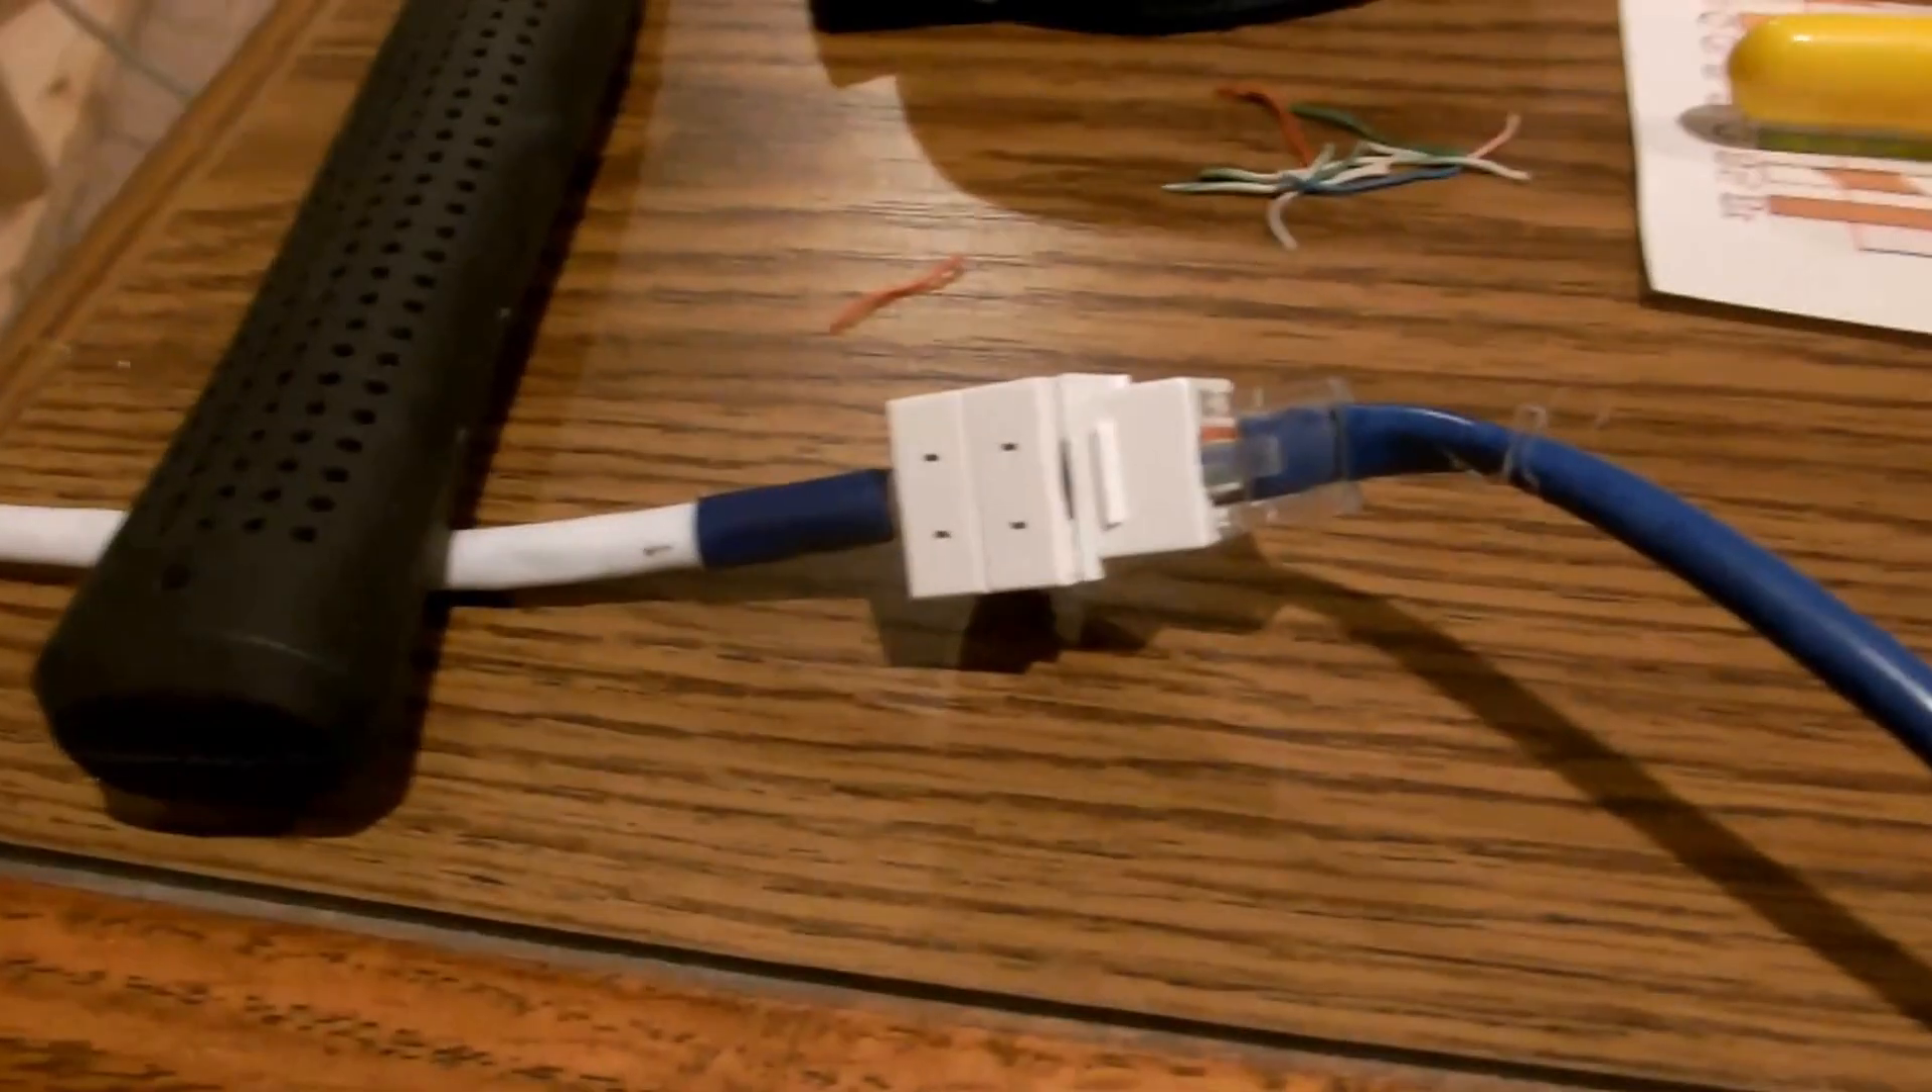We have the last socket put on on our final cable here so next step is to run it and test it.